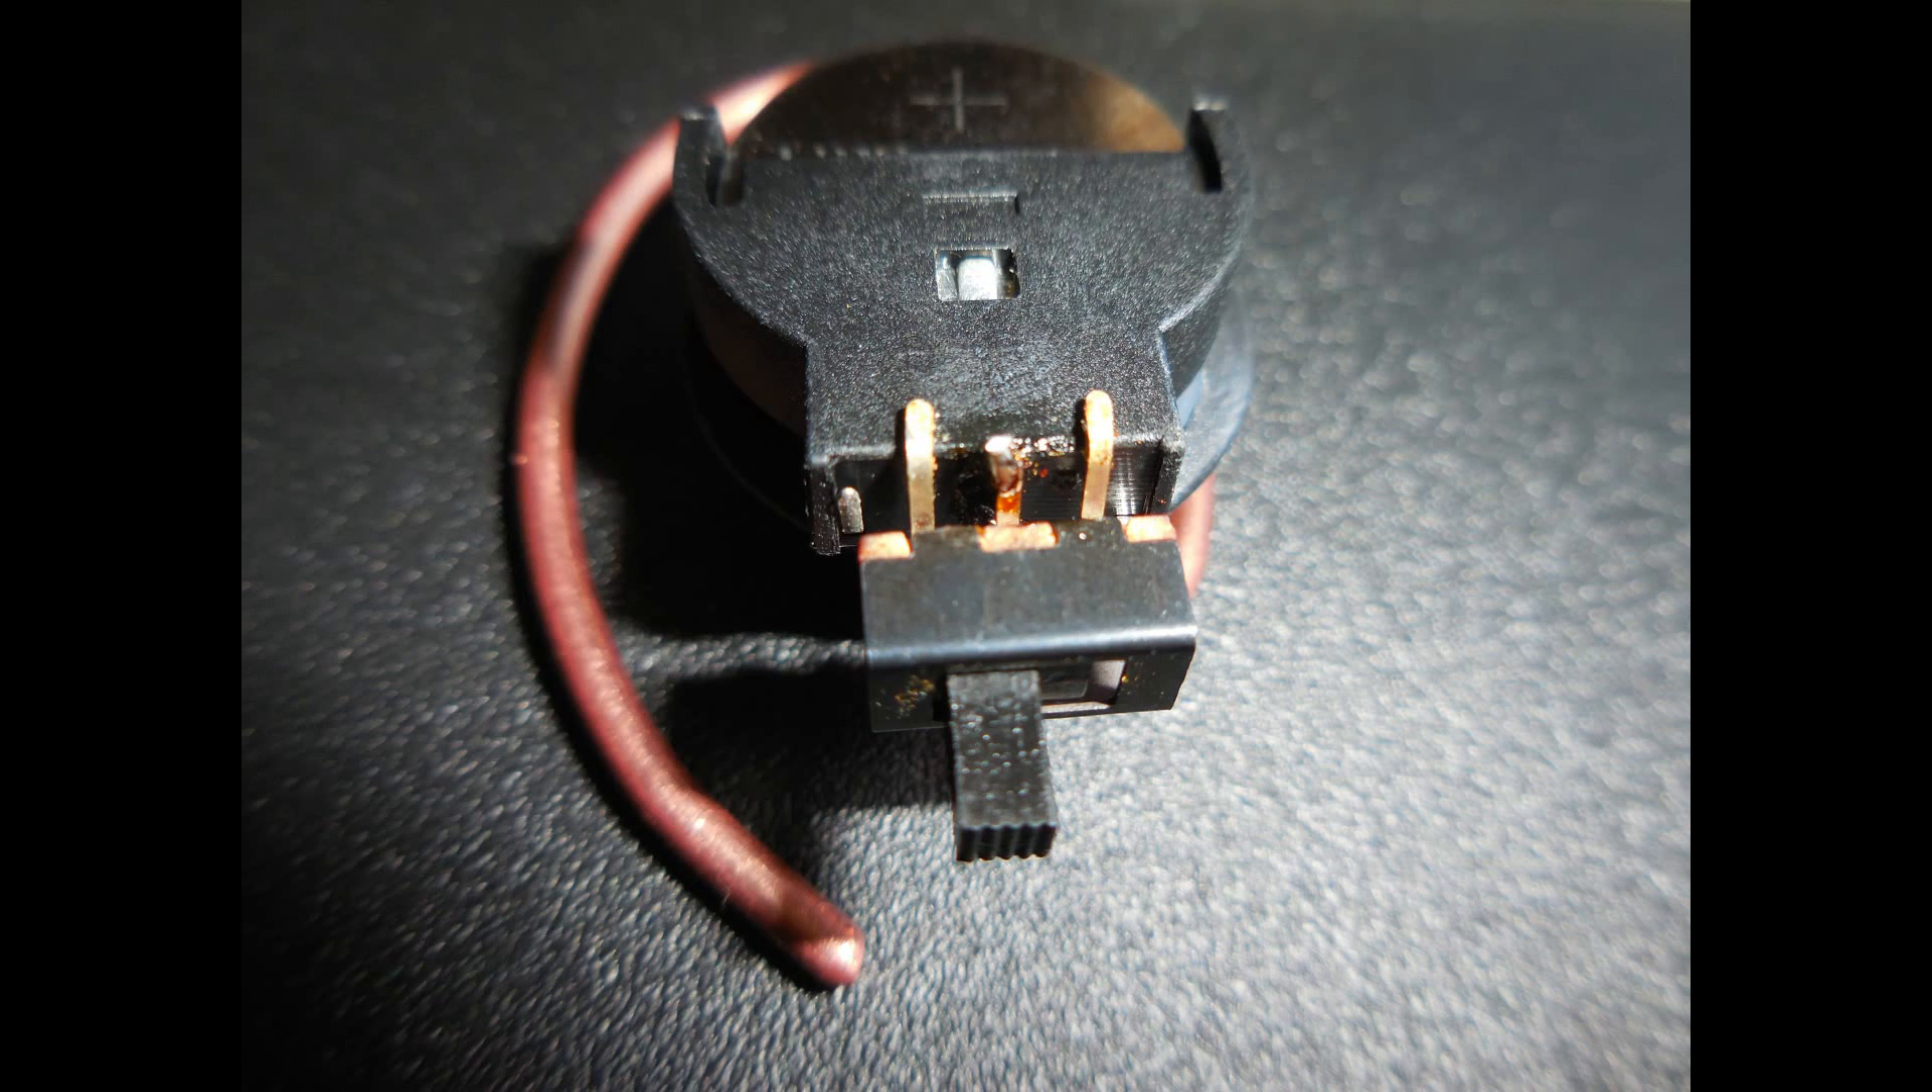You can see the center pin of the switch has been soldered to the center pin of the battery holder which you cut in half and pointed straight up.